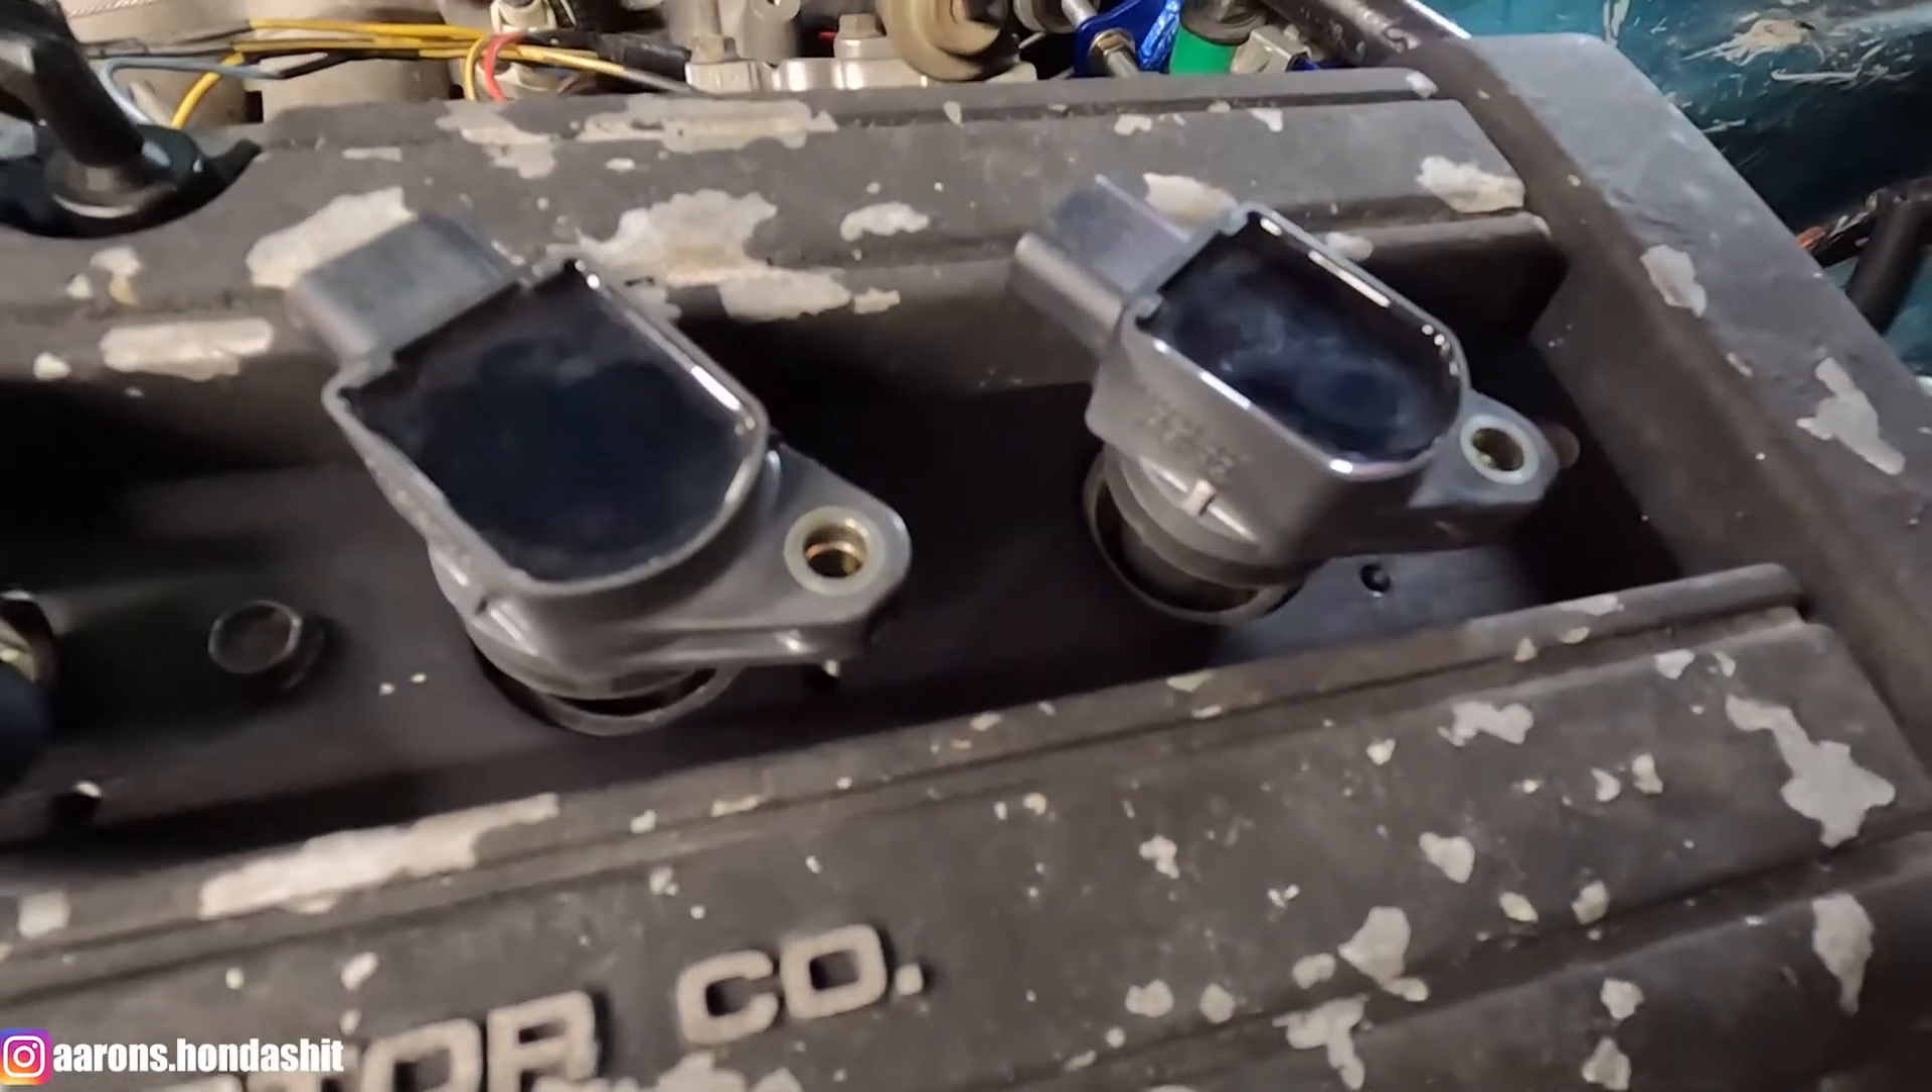So these coils stick way way up above the coil plate so I'm going to get some longer bolts and some washers to space the coil plate up a little bit.